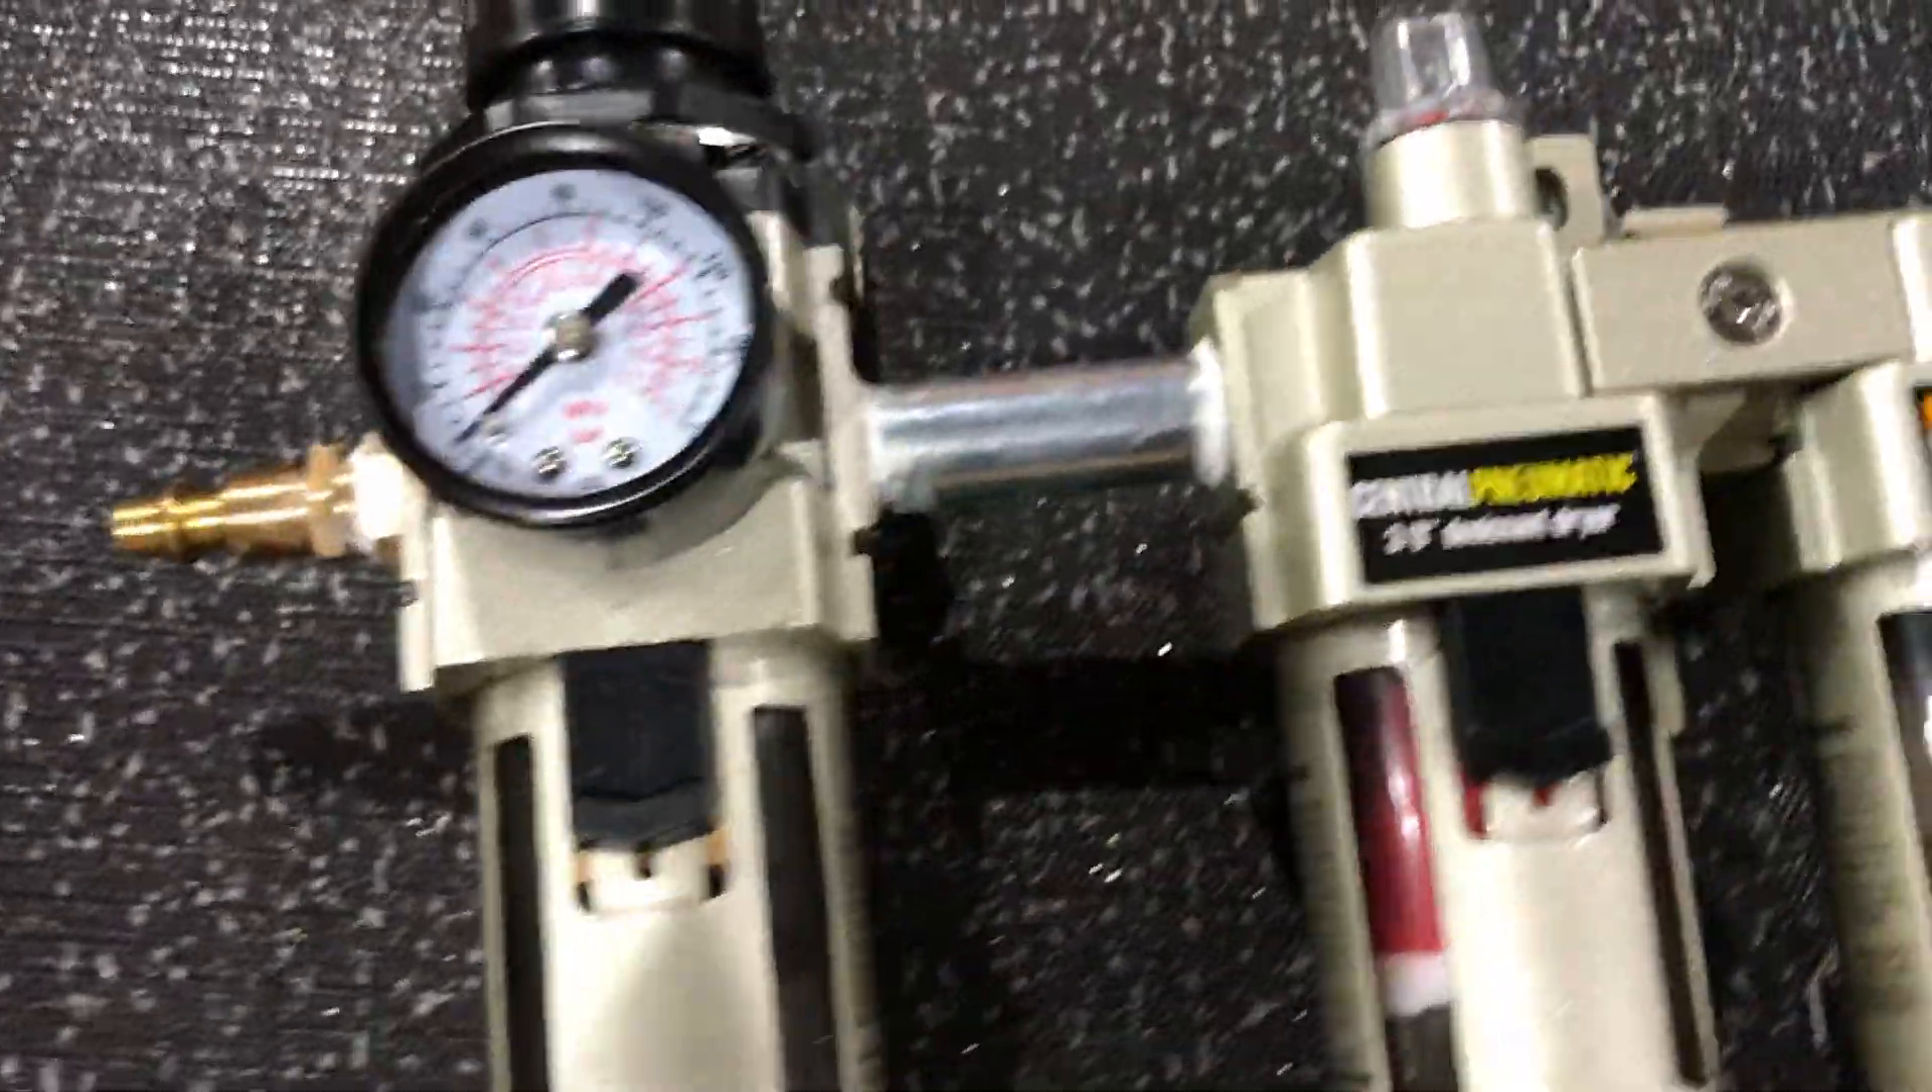Alright so we got all the fittings hooked together pipe in between it and then a quick connect on this end.